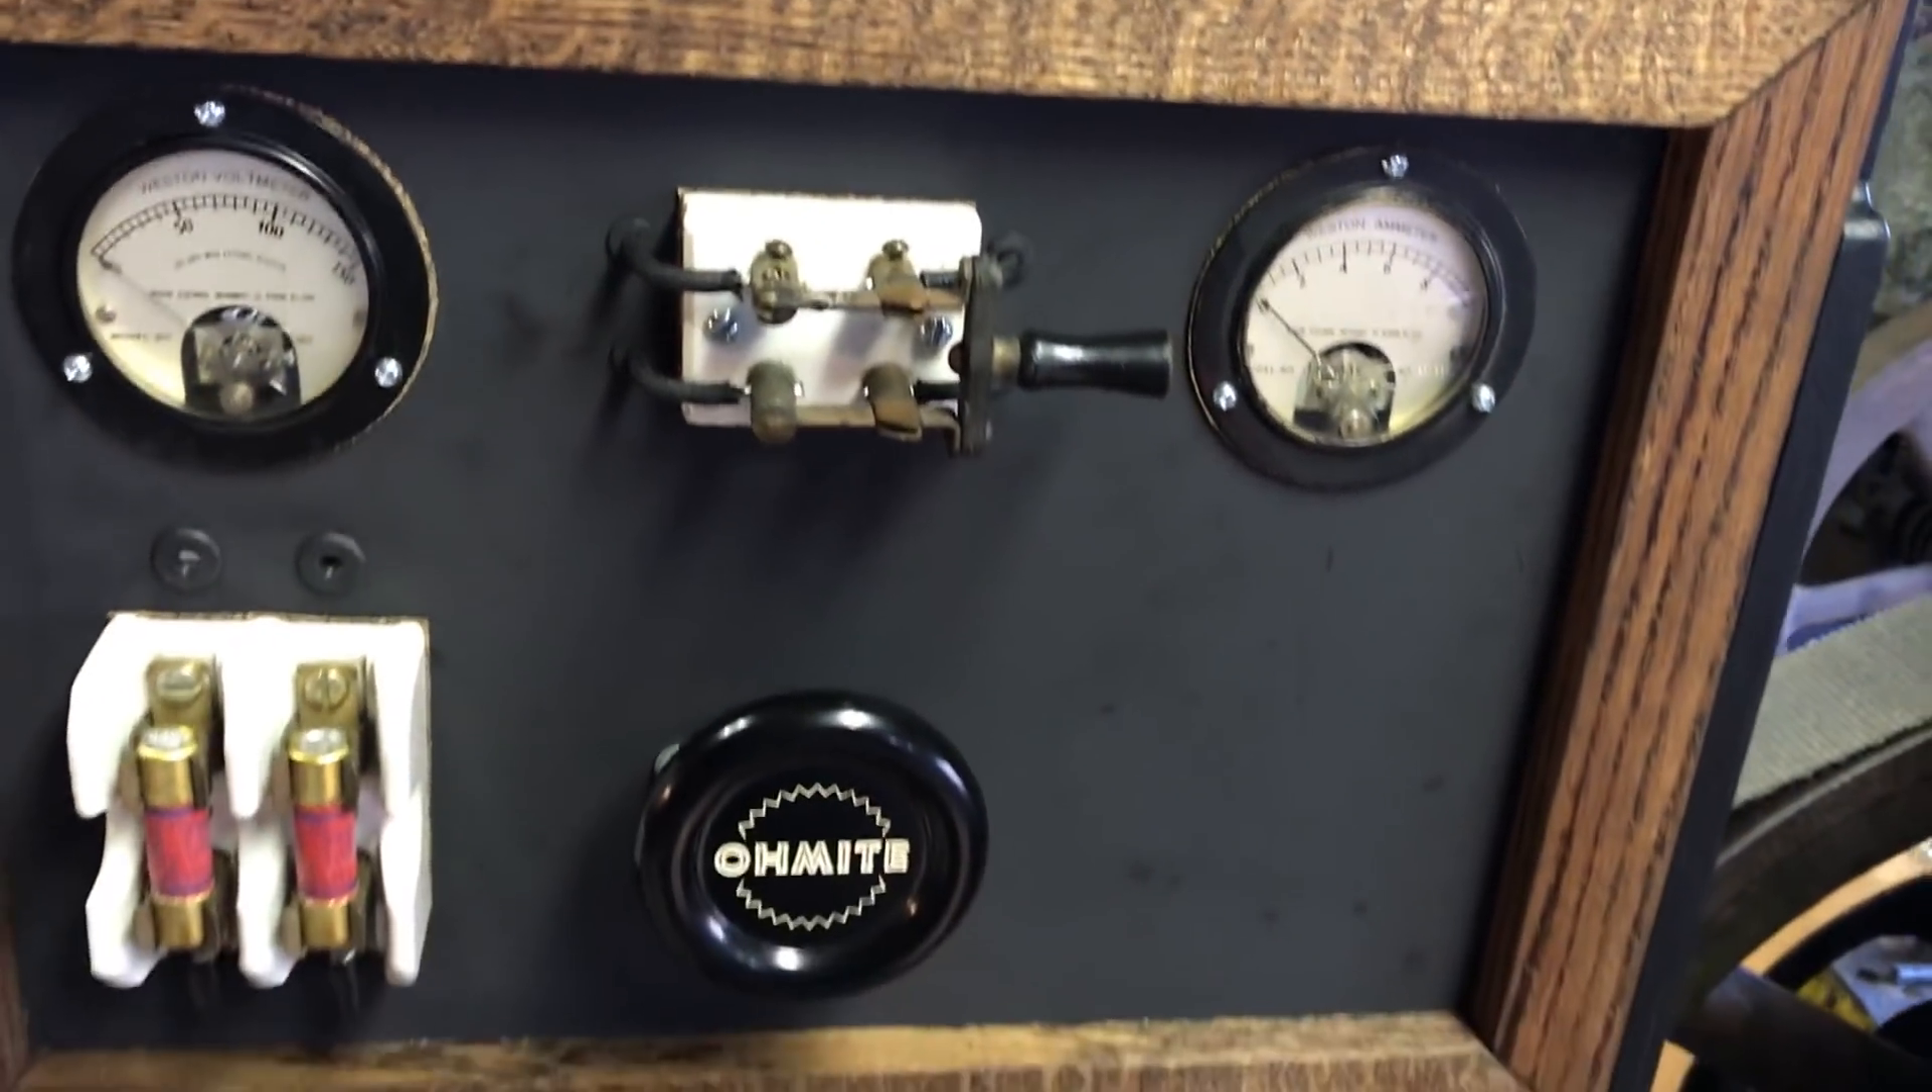Got the field switch wired up, the voltmeter and ammeter installed, the field rheostat installed.